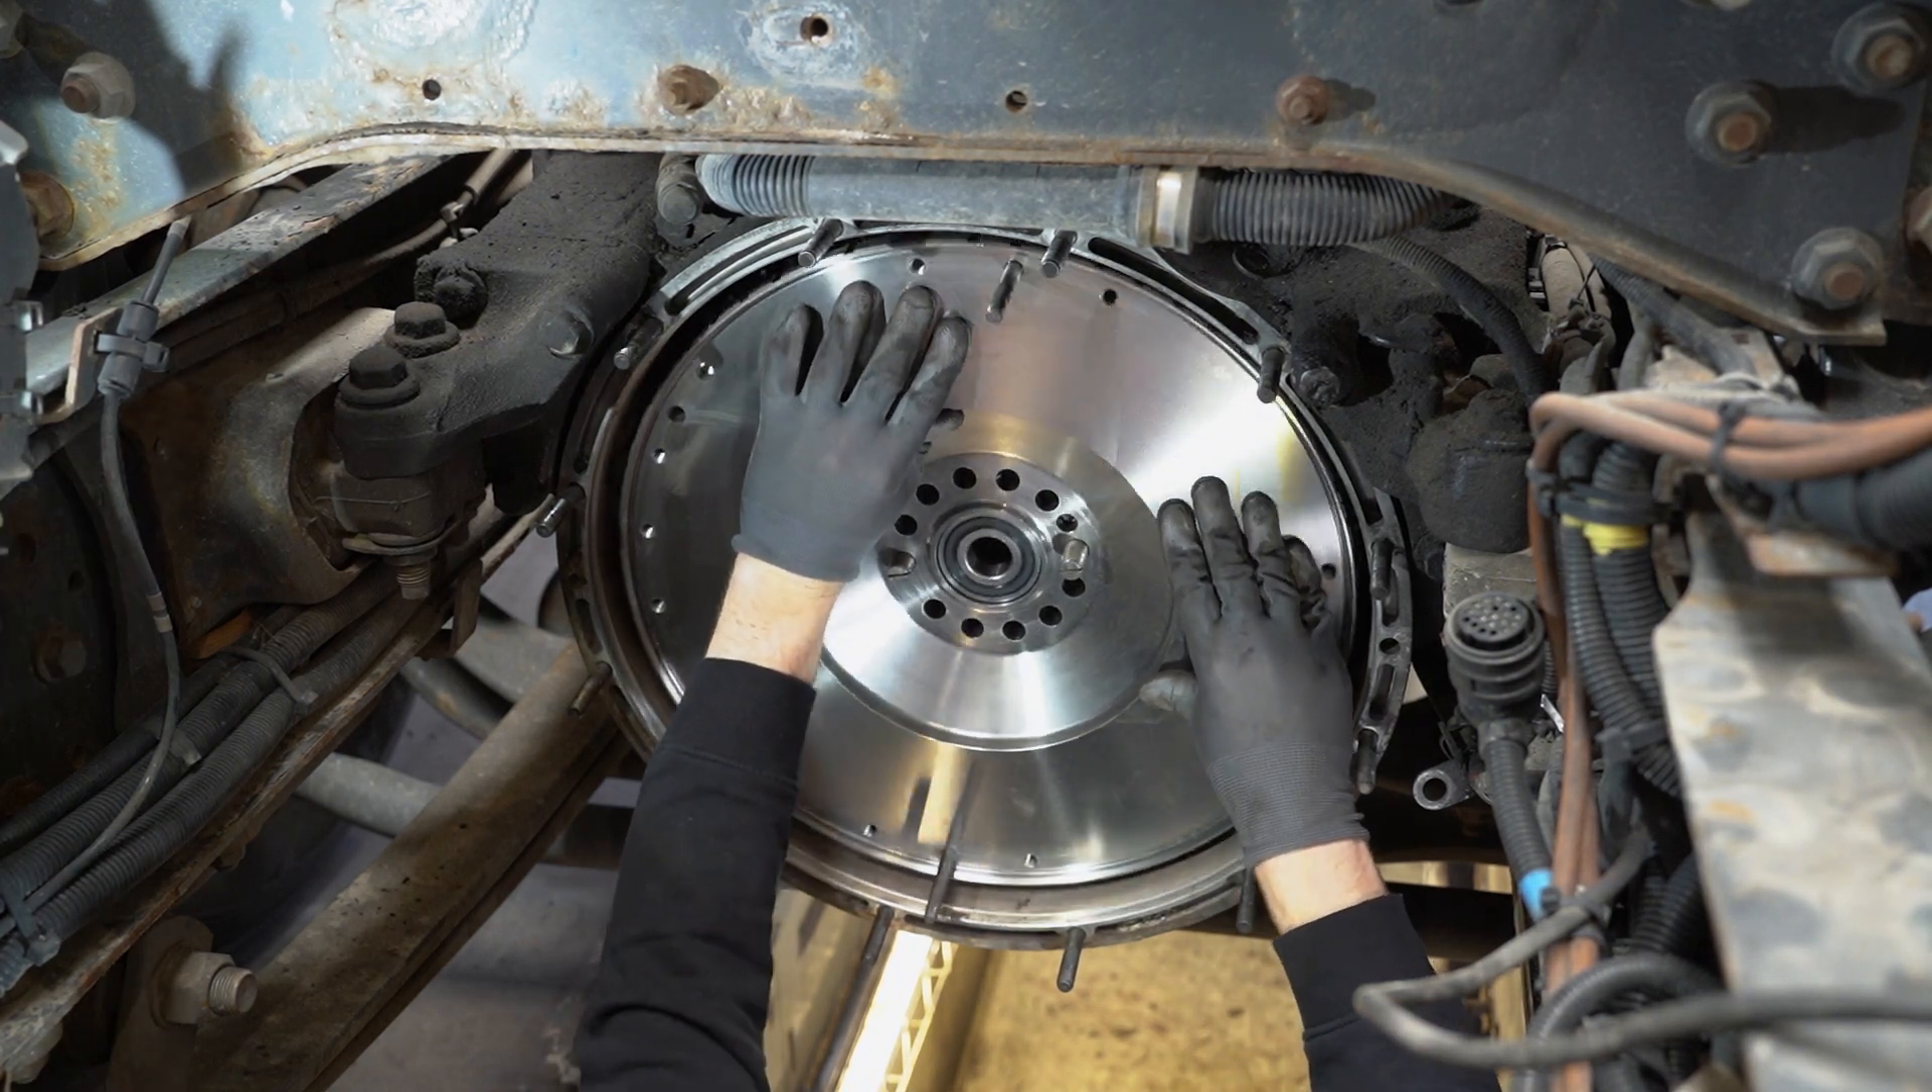So, das Schwungrad haben wir angesetzt.